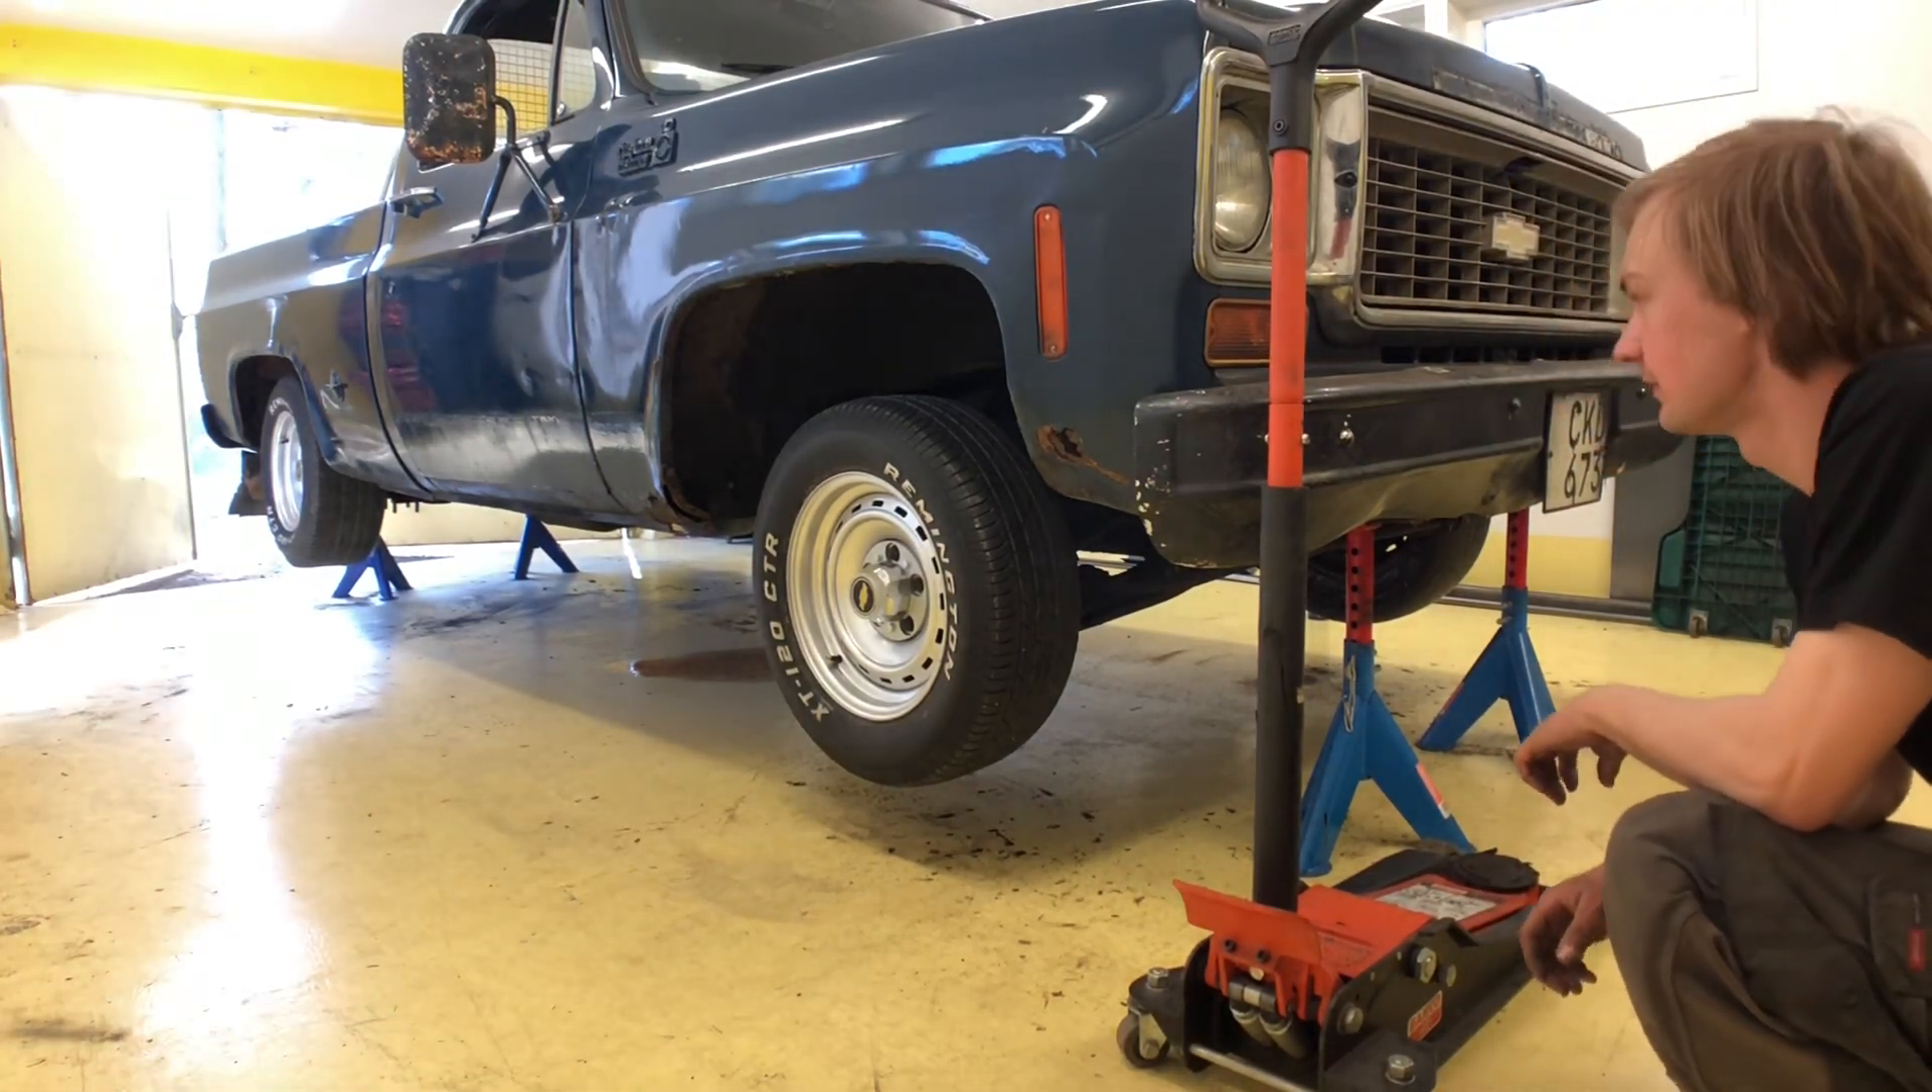So, the wheels are on, and so now all we have to do is lower this thing down.